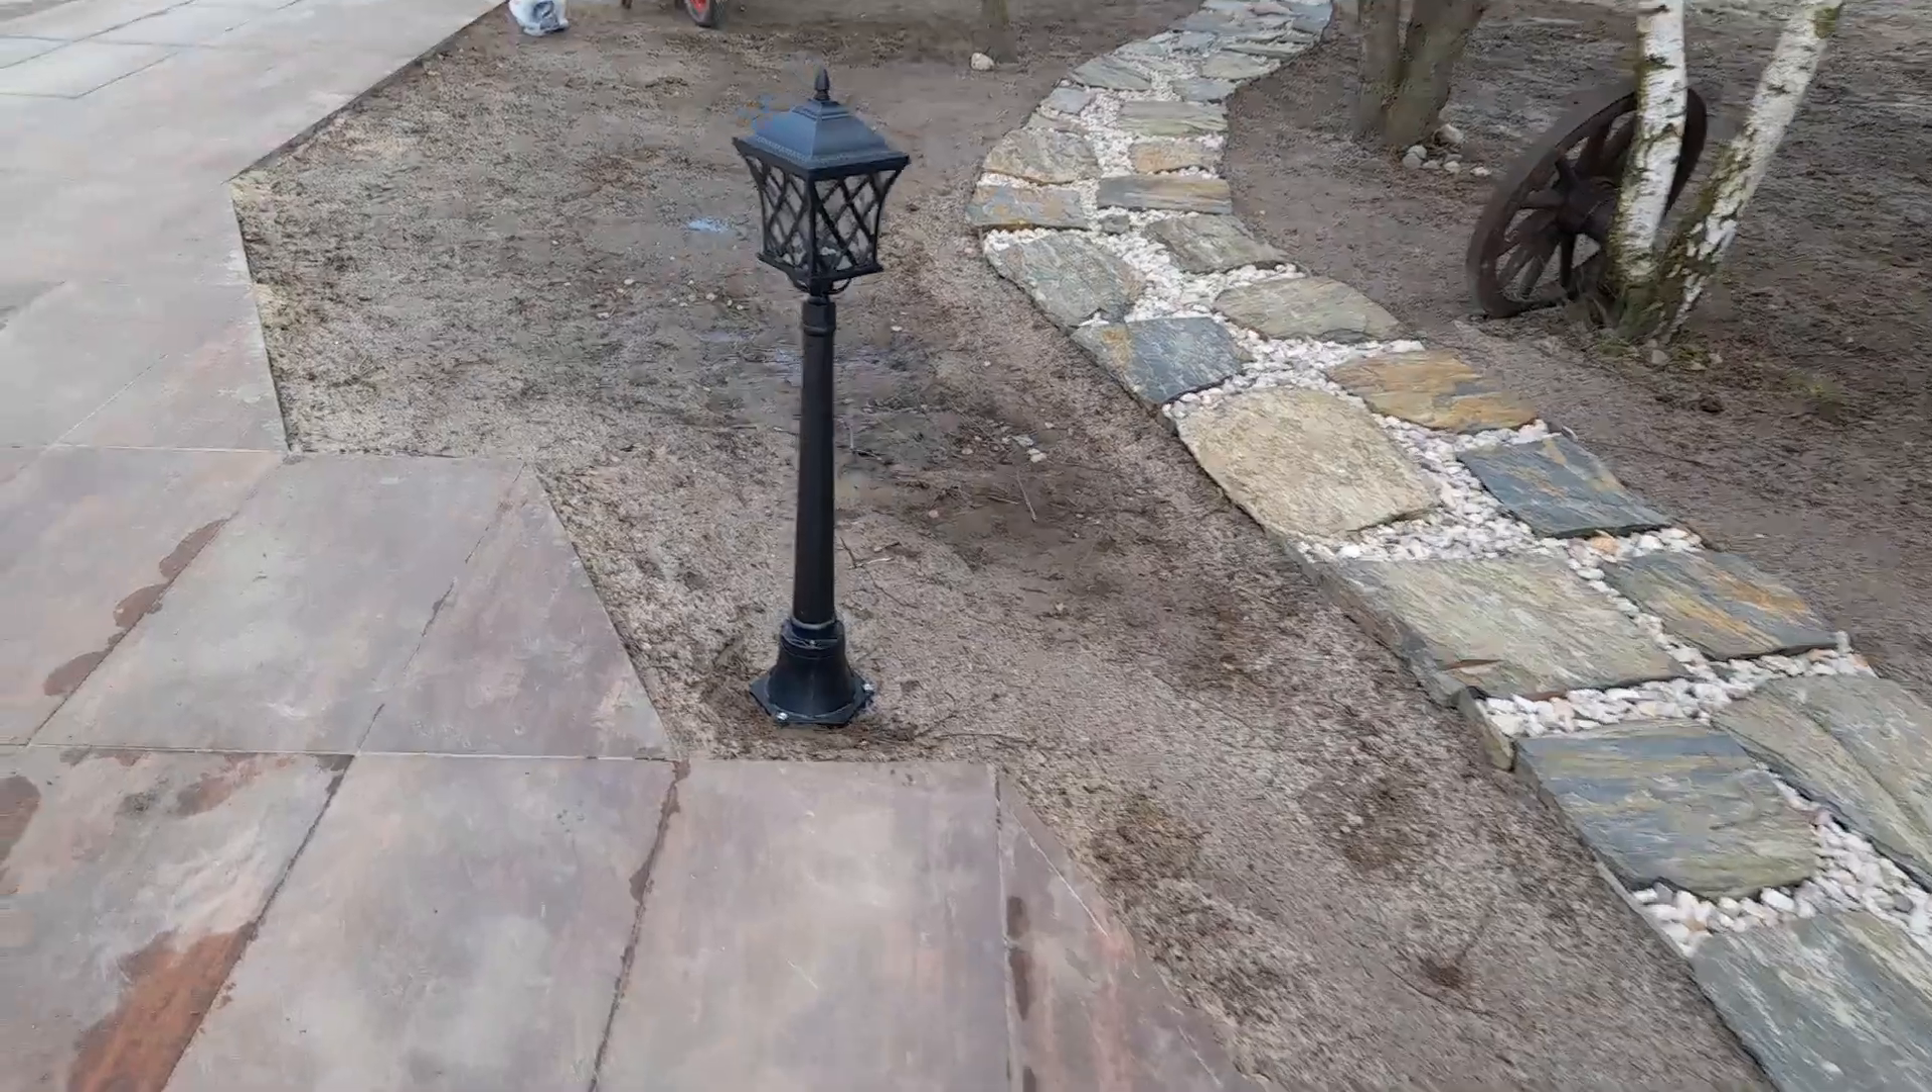A tu mamy już taką lampę na gotowo właśnie tak wygląda już zamocowana.